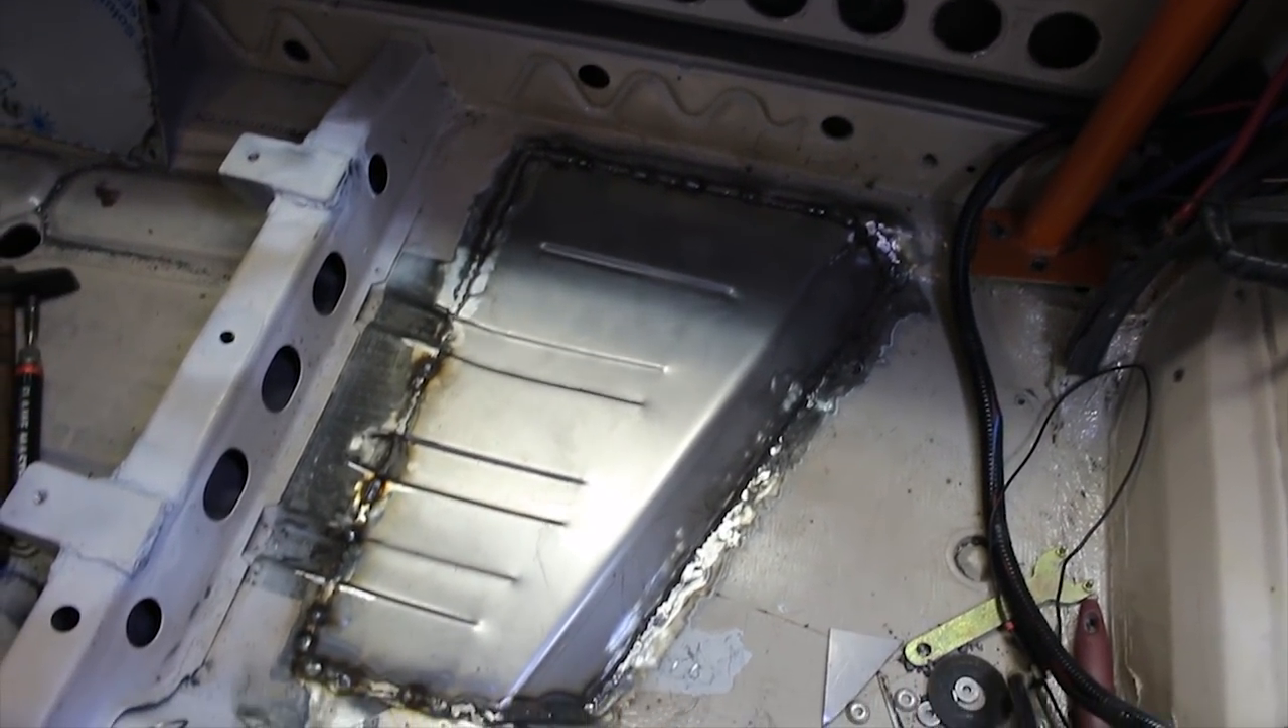So that's the floor panel all welded in.